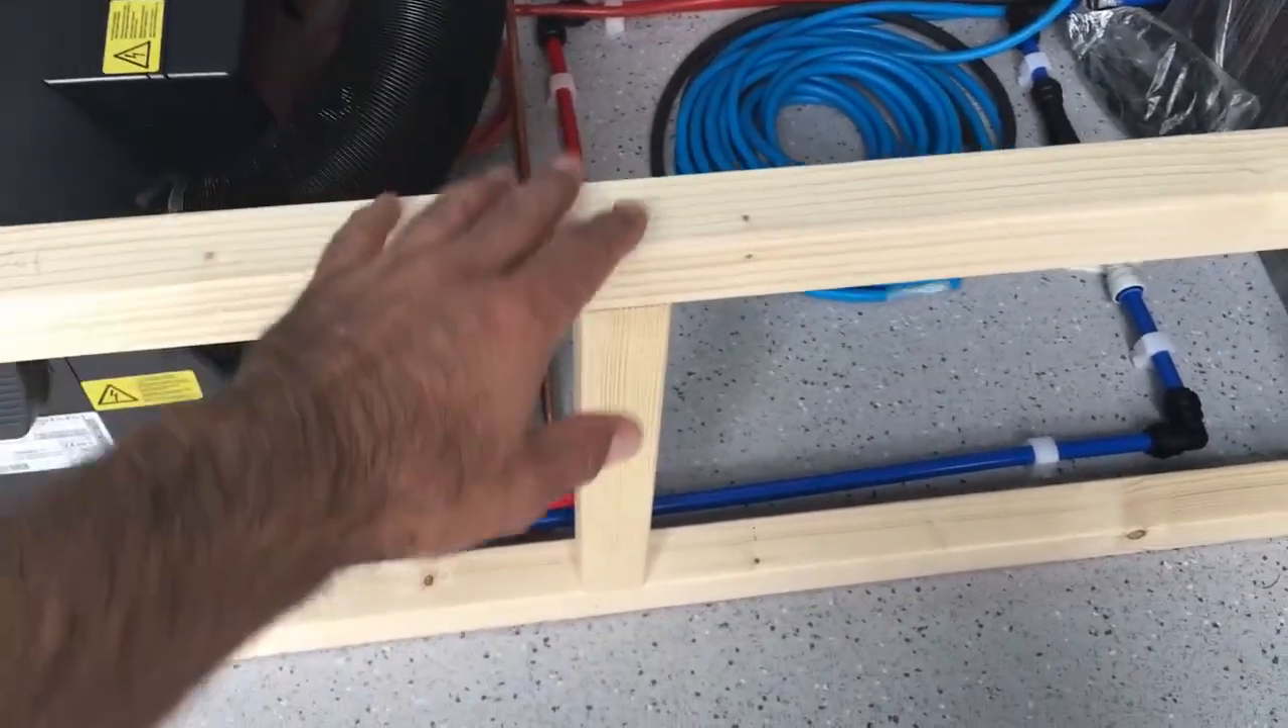So there's the first bit of framework for the front of the bench seat you can see i've got those vertical uprights the horizontal member resting on the top of those so that's going to be really strong.